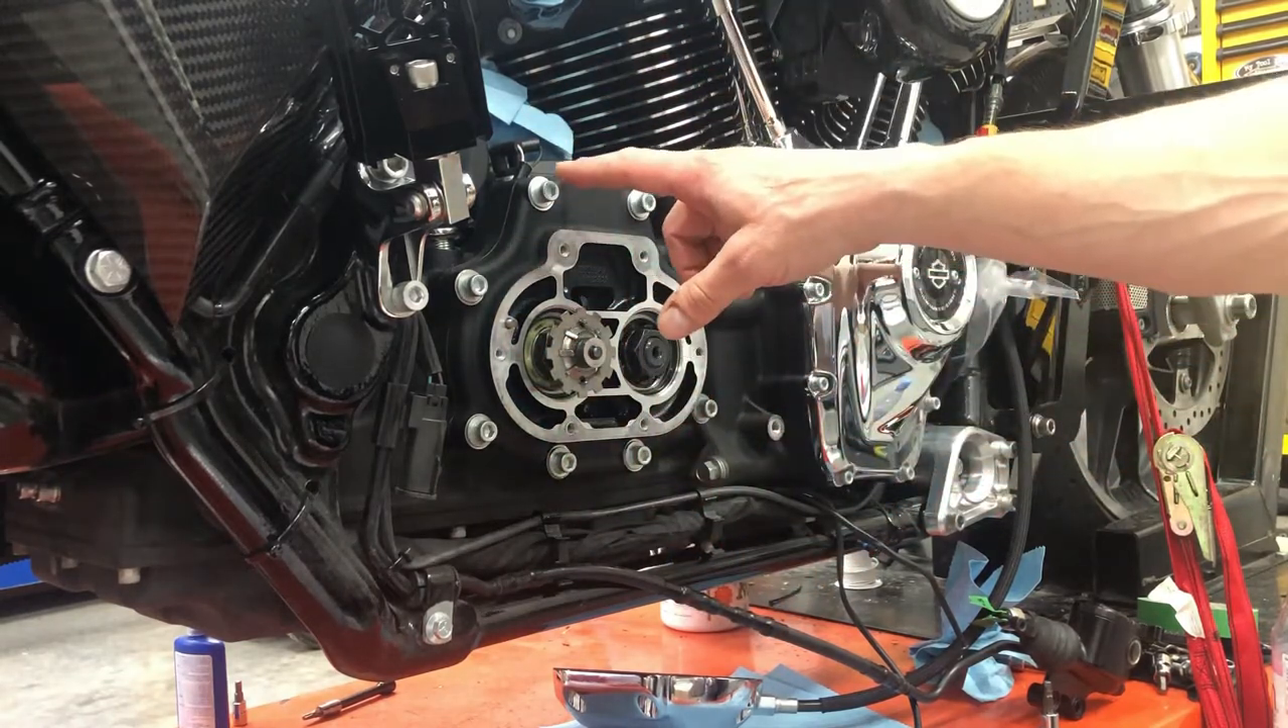All right, guys, I got the transmission cover off.